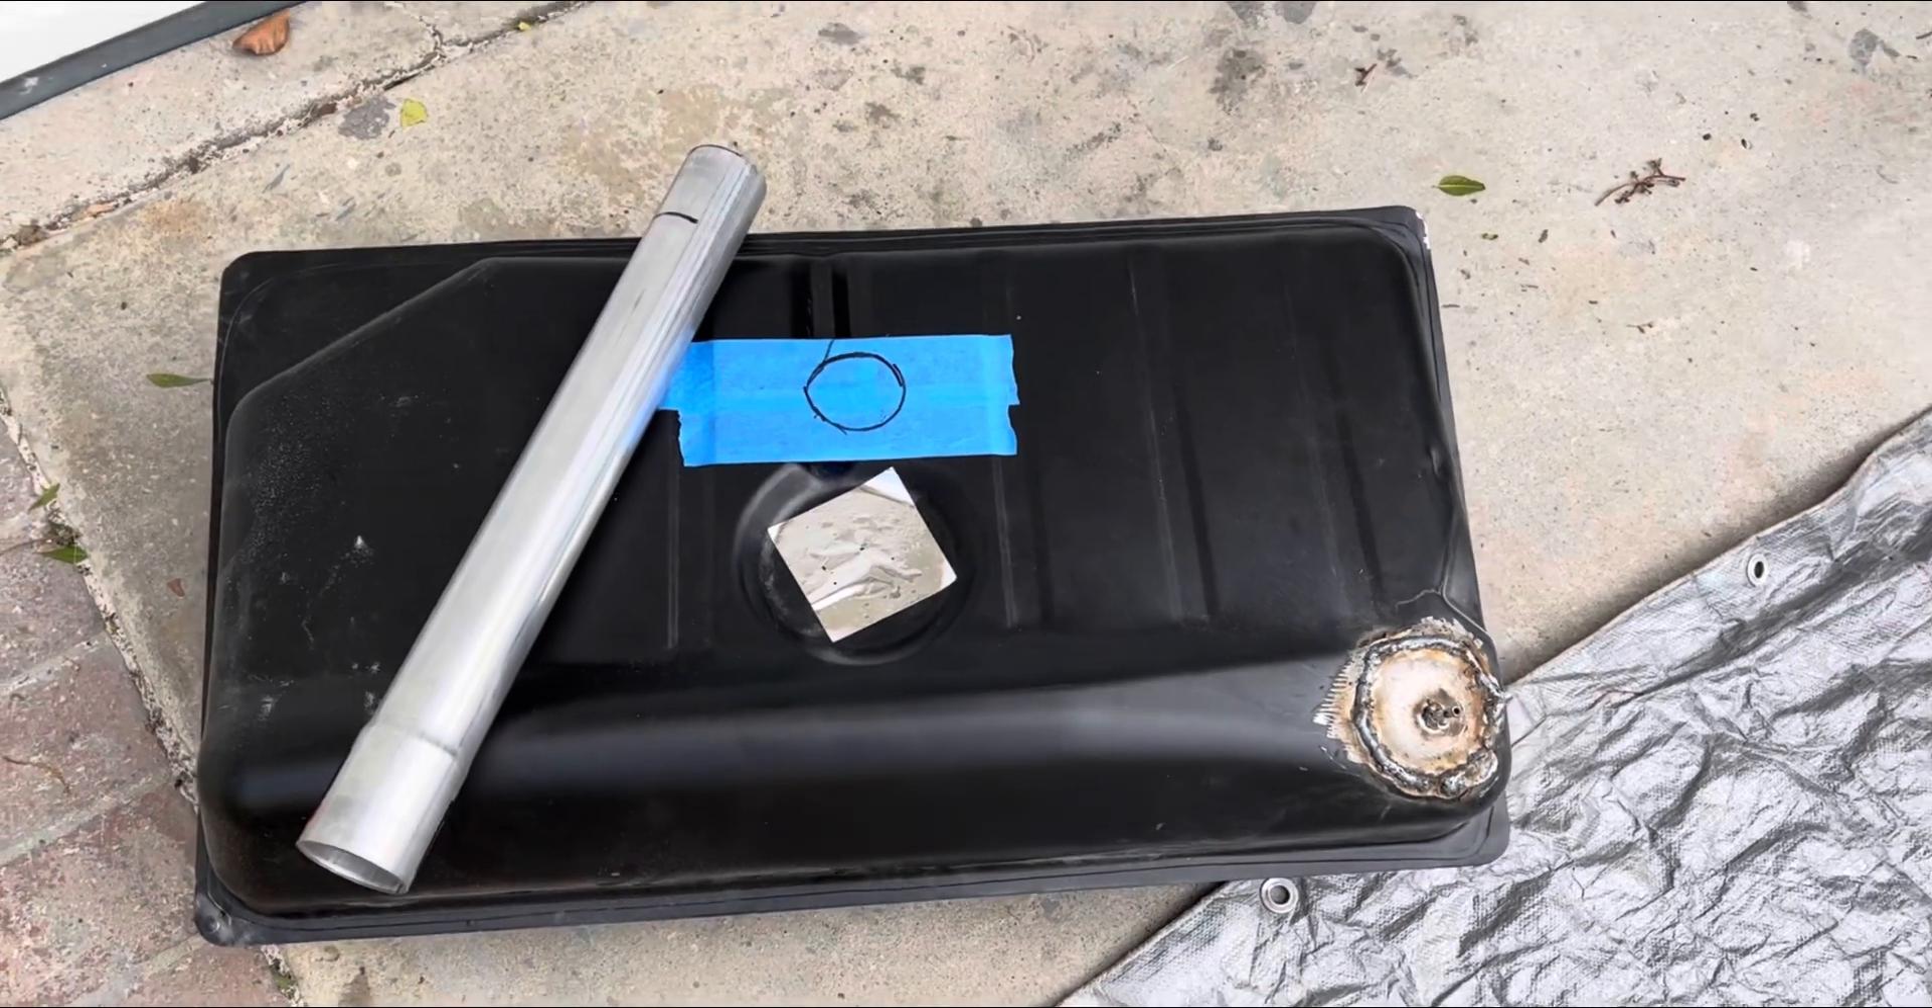The fuel tank is out of the lime green Meyers Manx and we're getting ready to do a little surgery on it.